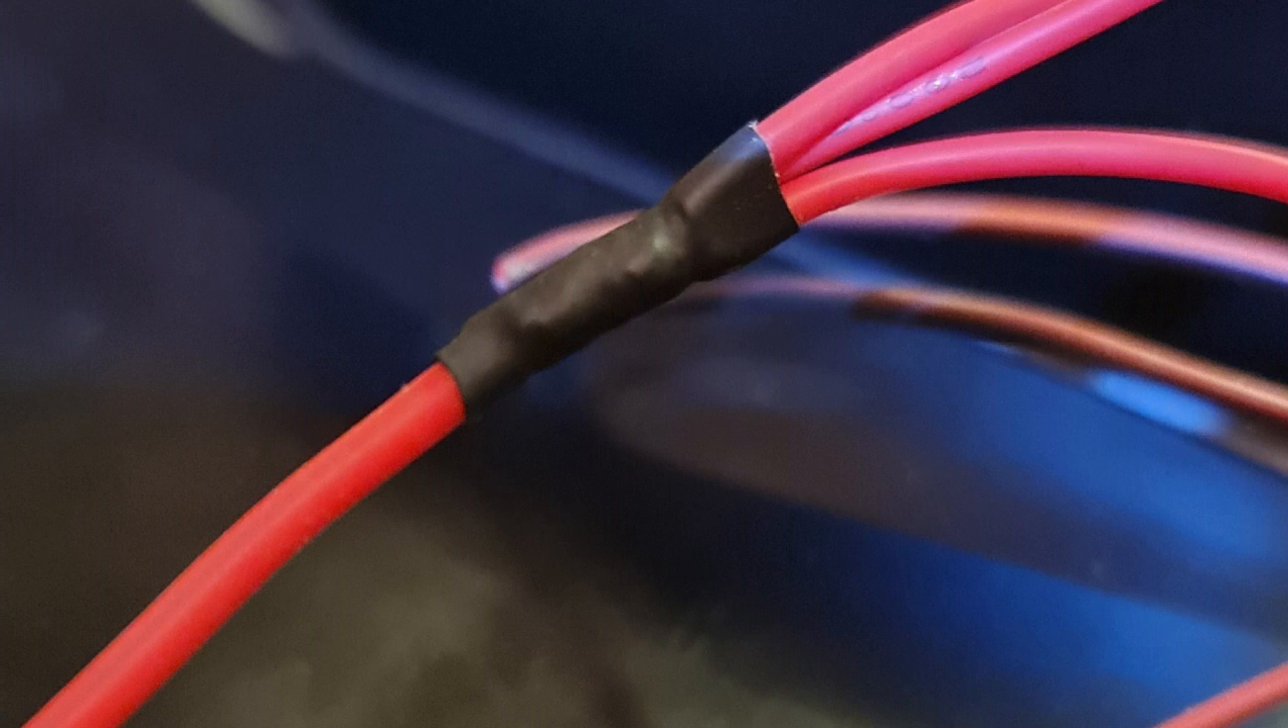In the front of the boat, I was even able to join three cables into one like this.